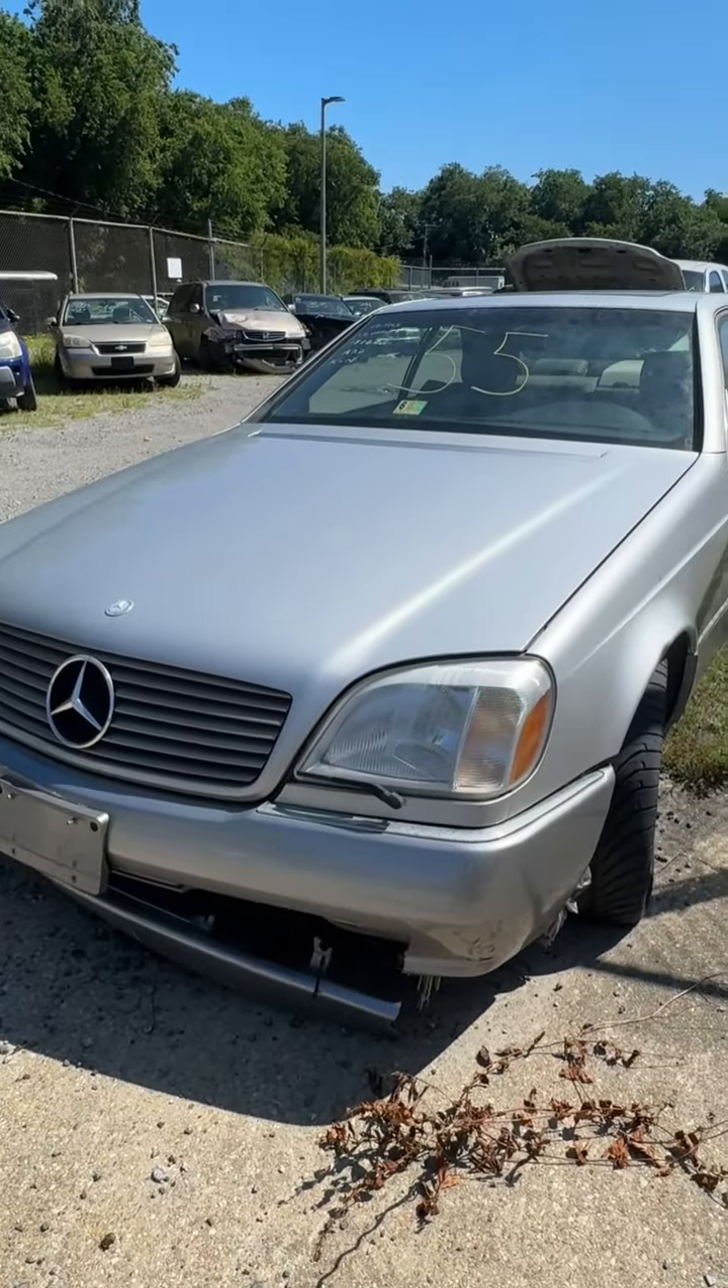Bumper trim. Loose as you can see. And hanging down.